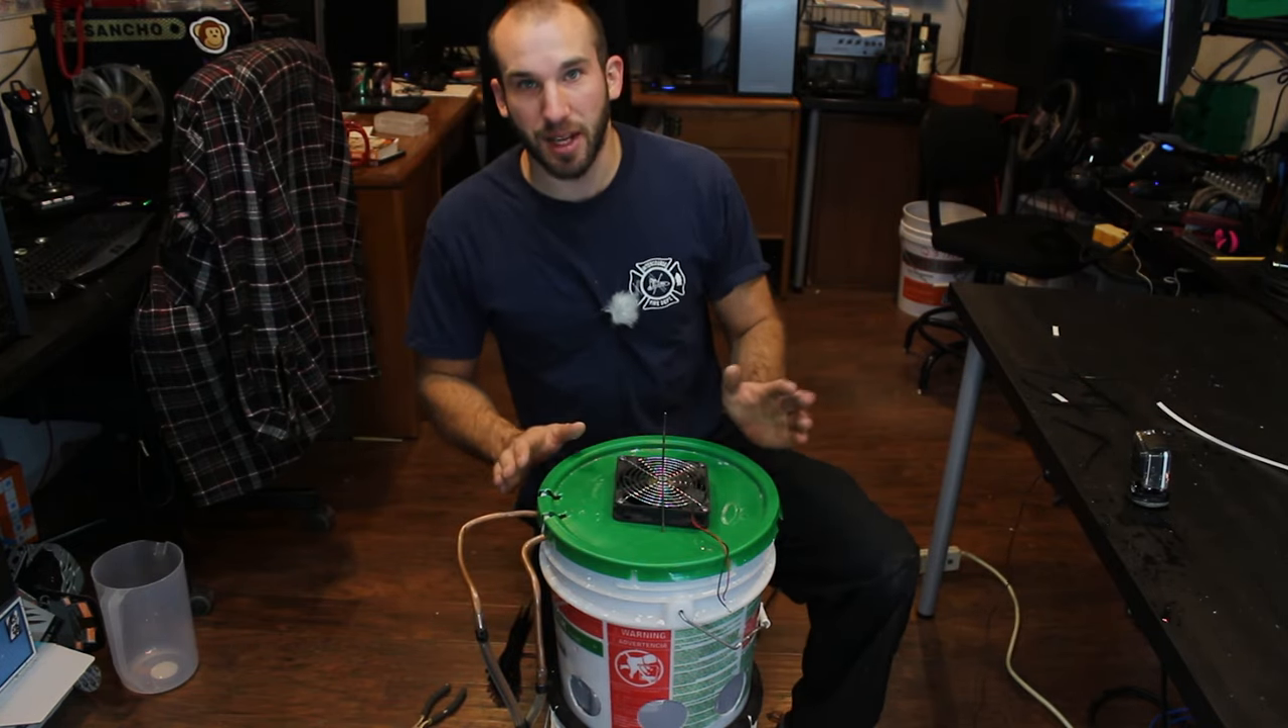I've got the lid on.